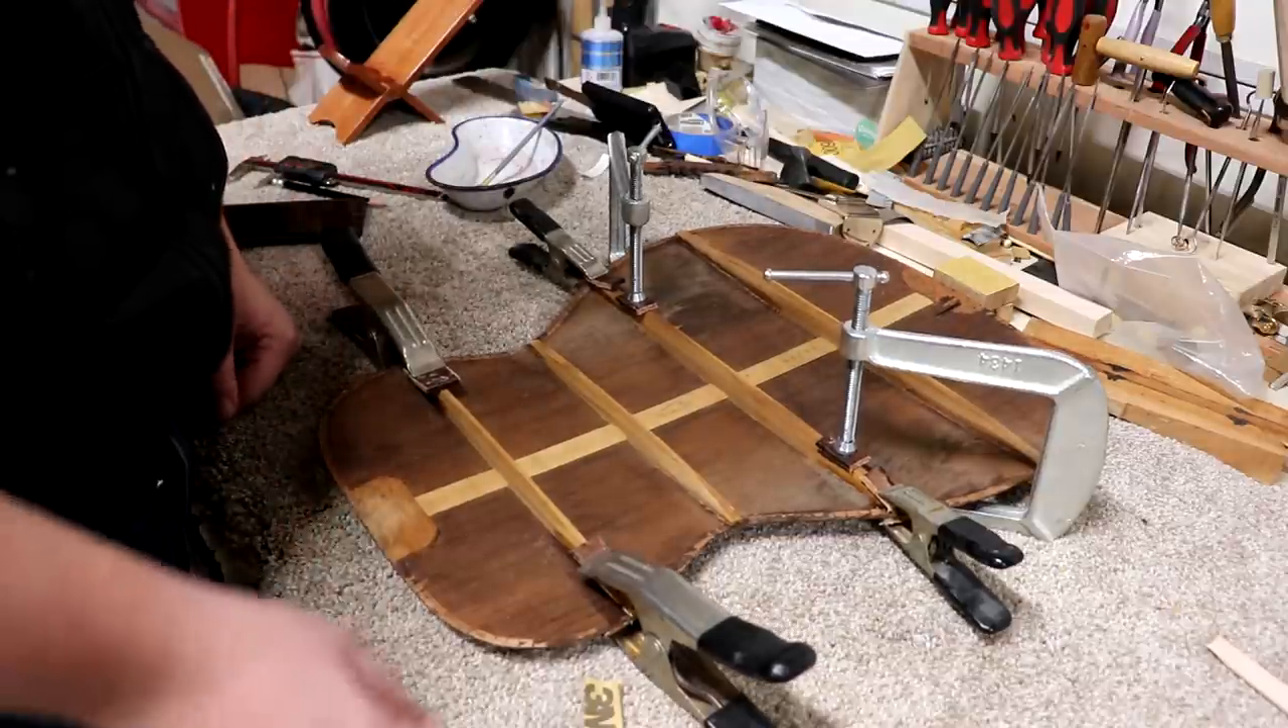Well I got these last braces clamped on here.